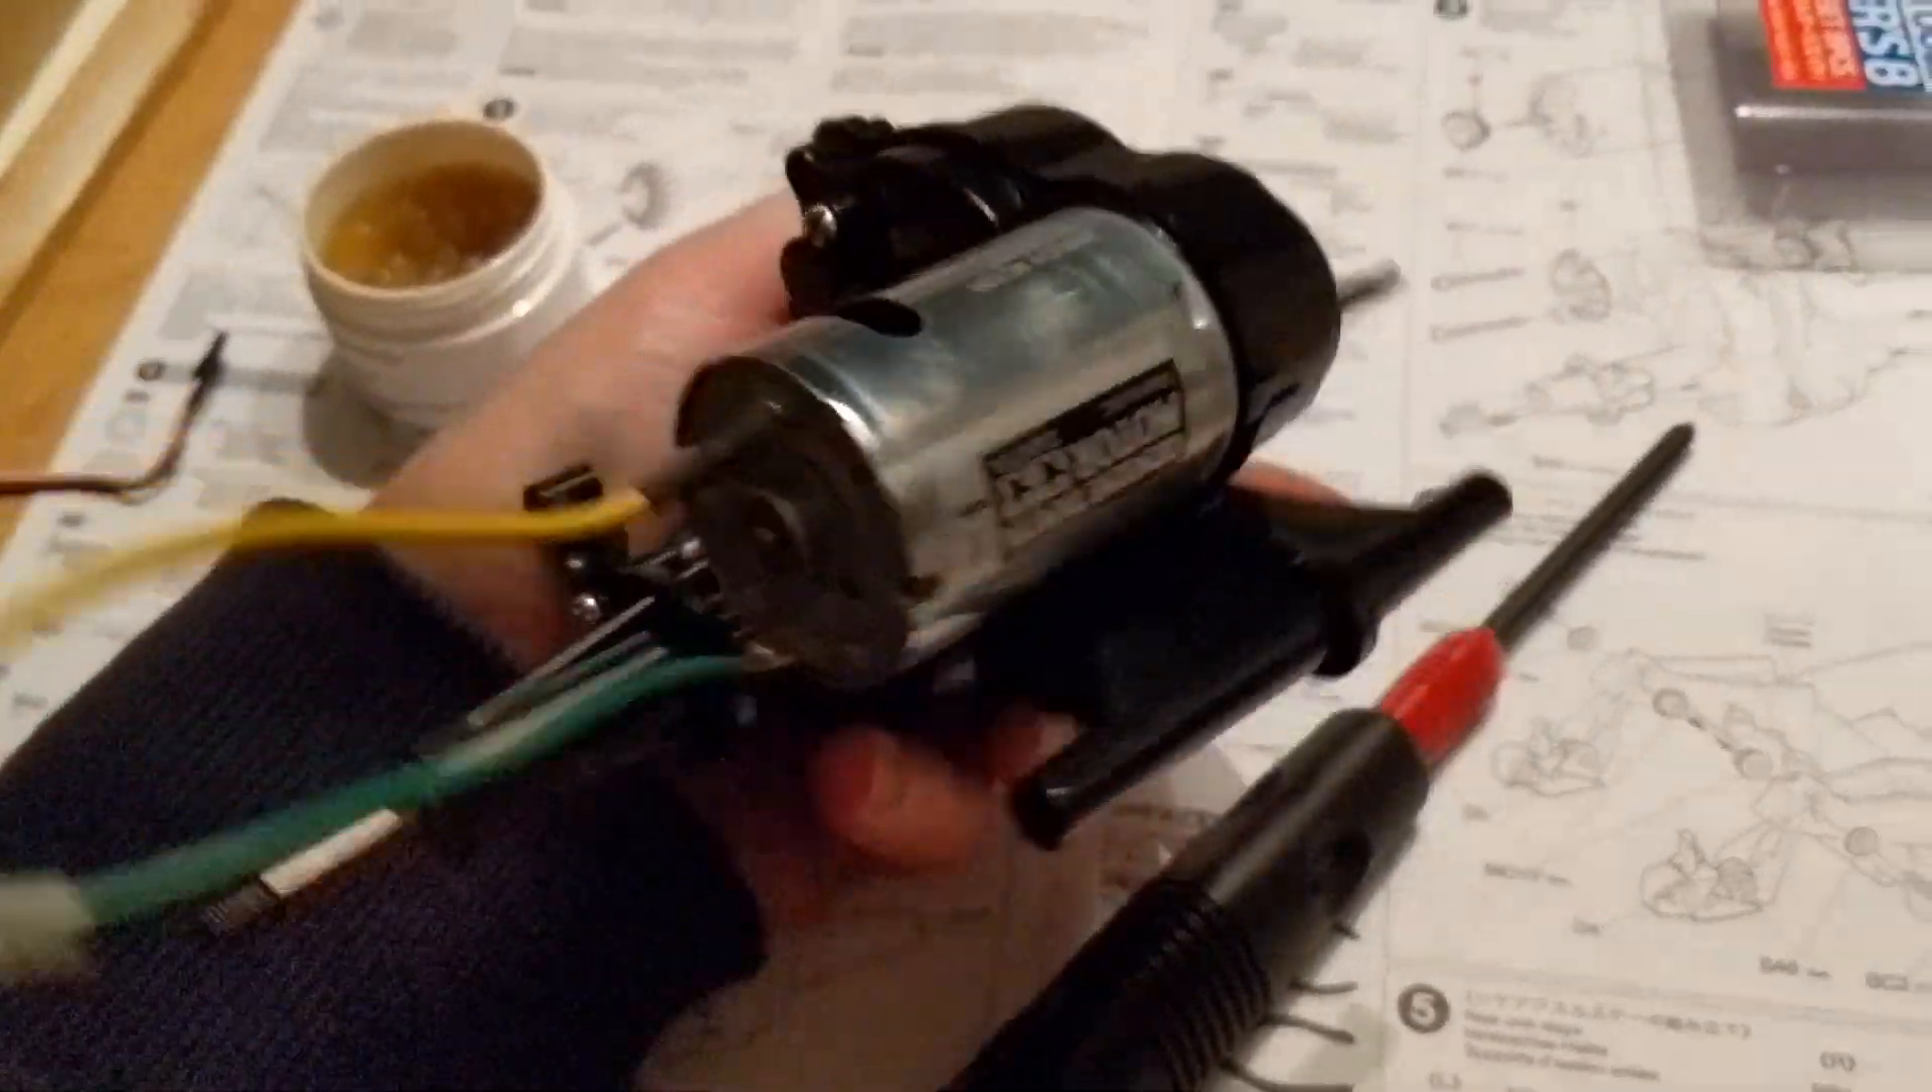So that is step three complete that is the motor mounted on the gearbox.